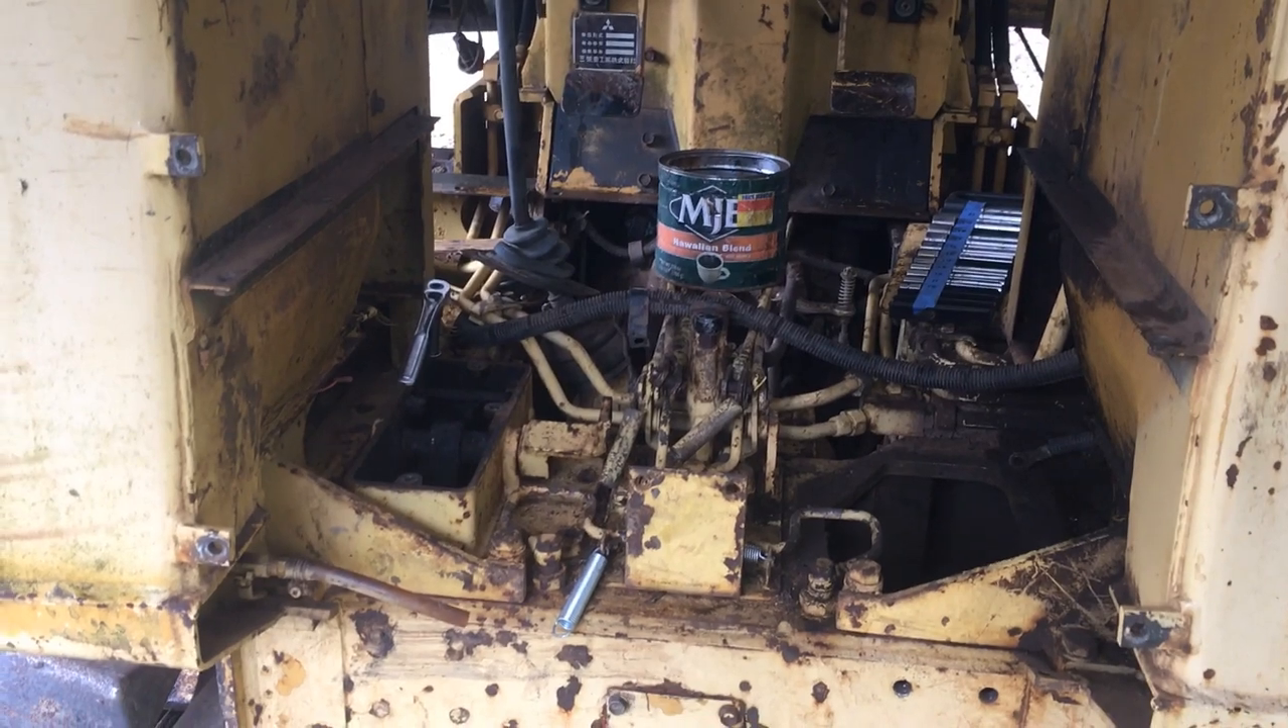Obviously you can see that I've already taken off all the floor plates.